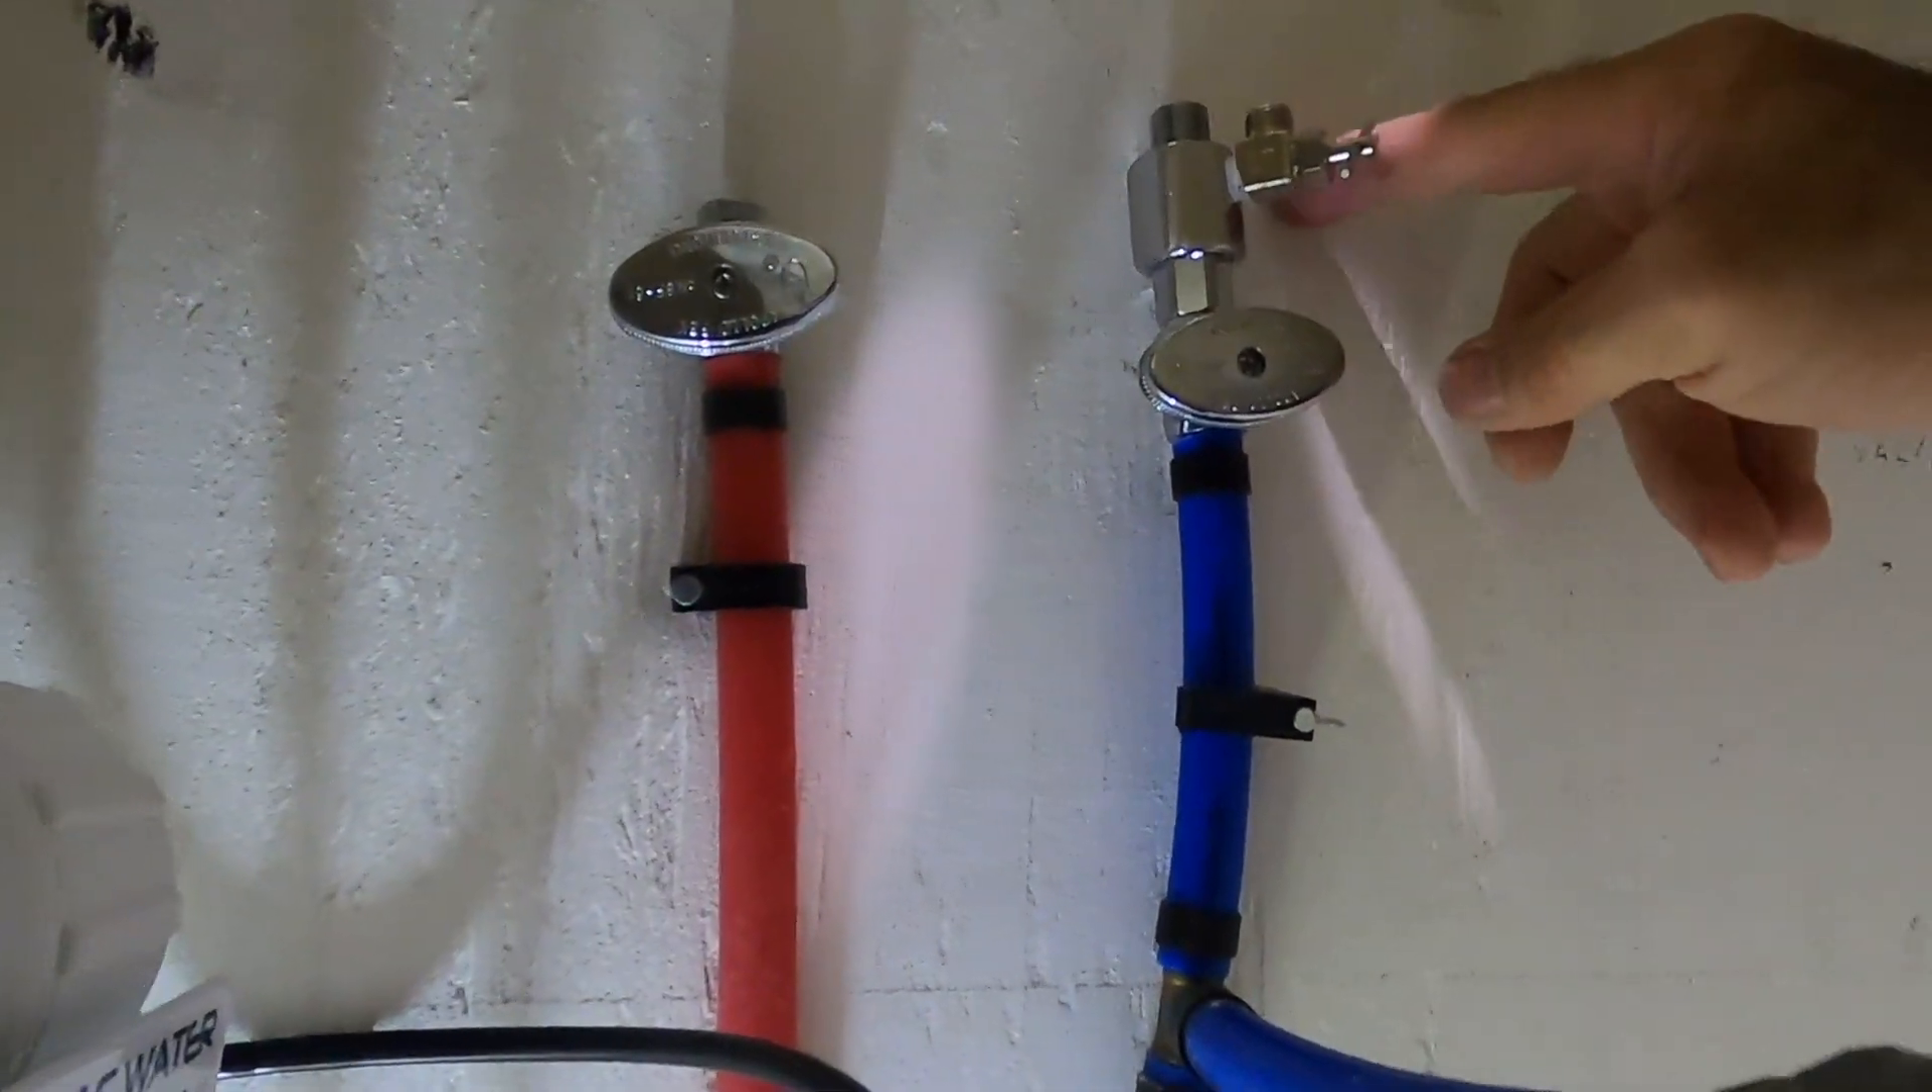I've got the old faucet out and i've added the adapter supplied with the ro kit that has the extra shutoff valve to separate the water.